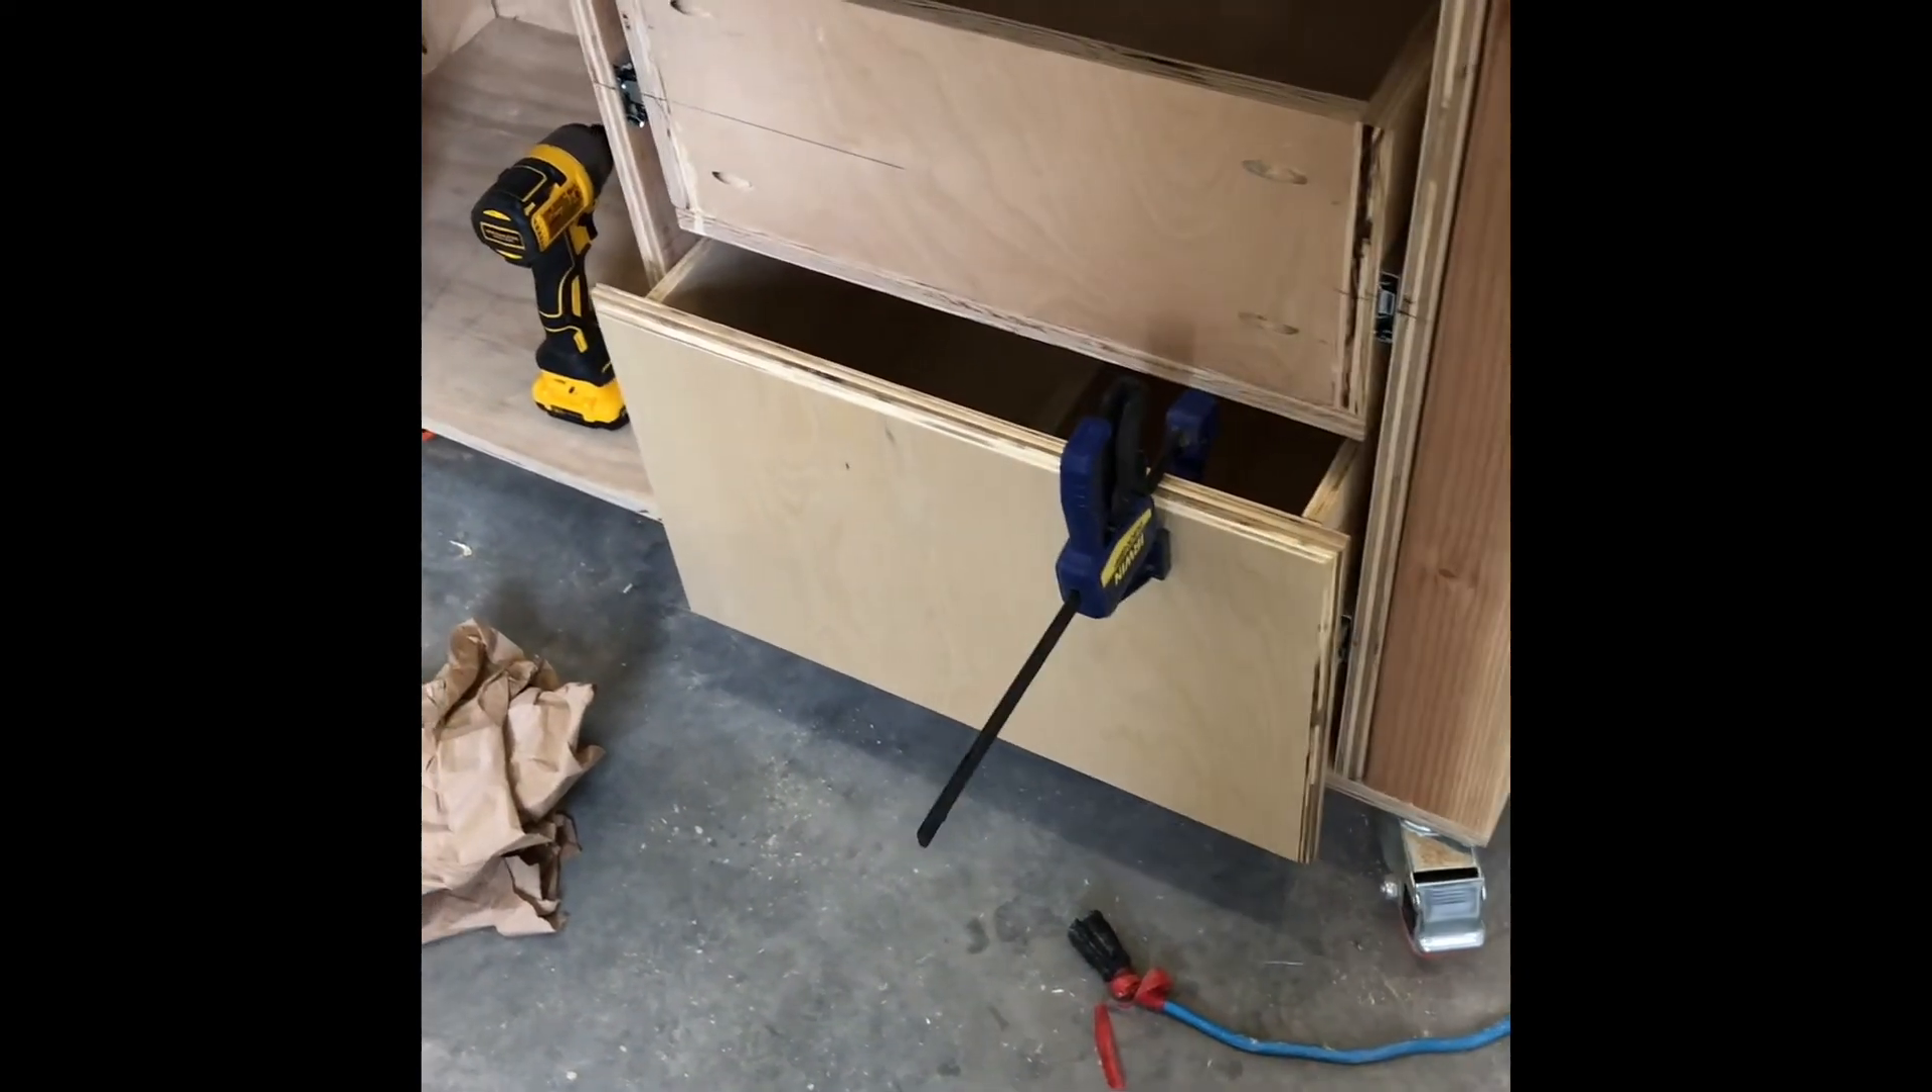So, the beast of a drawer is installed.